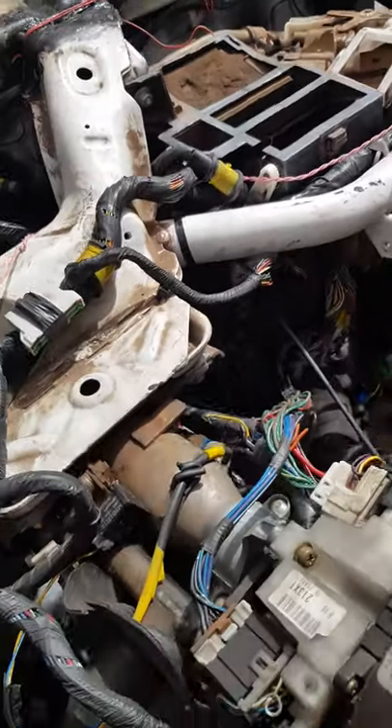And then you can see the inside, the dashboard is not even in place.